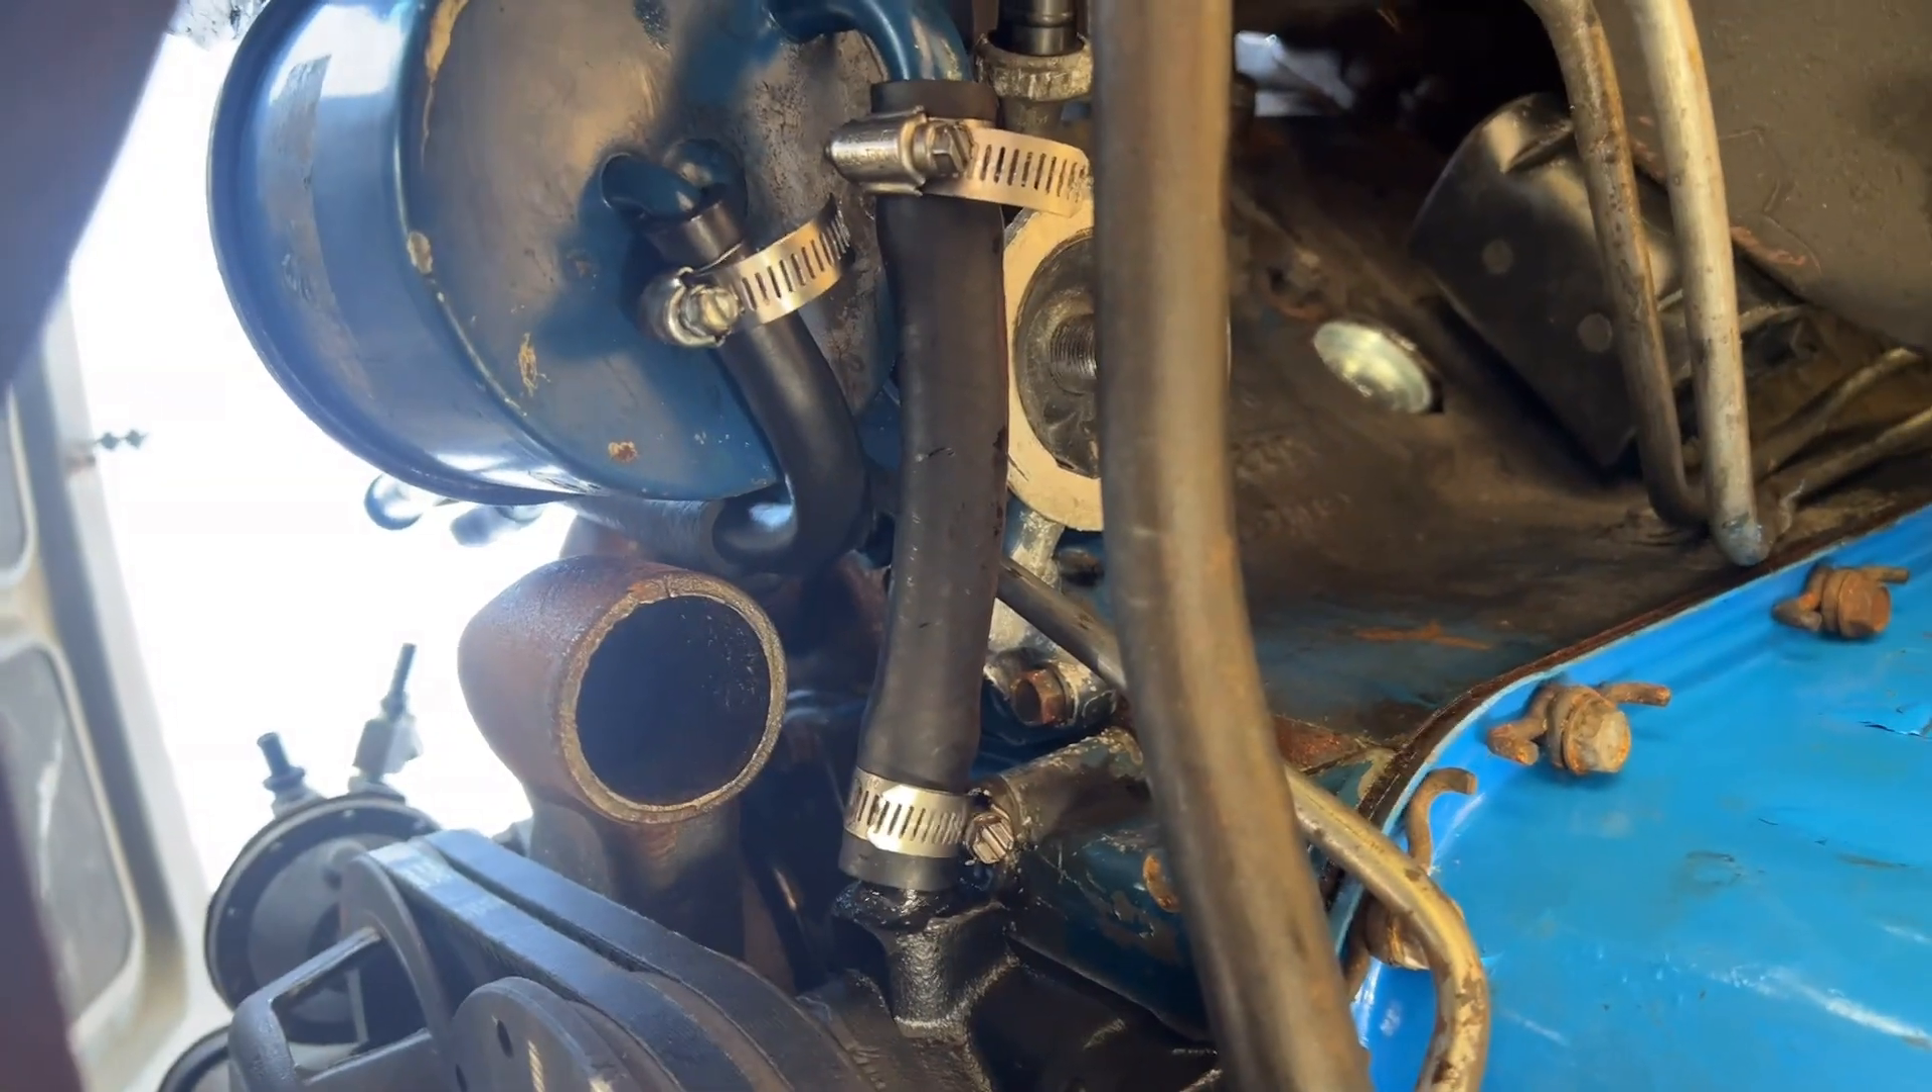You can see the new hose in place there with my new clamps.